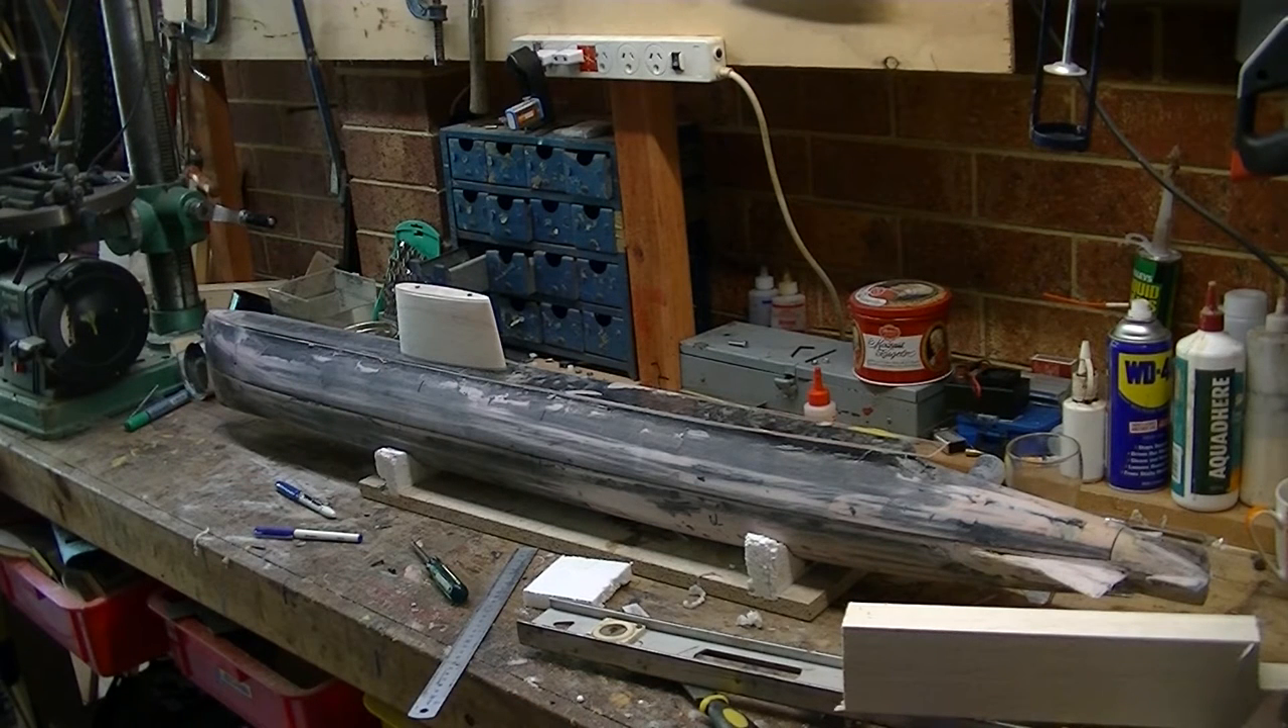This is the first time I've had the sail, or a shape, something like the sail, in place.